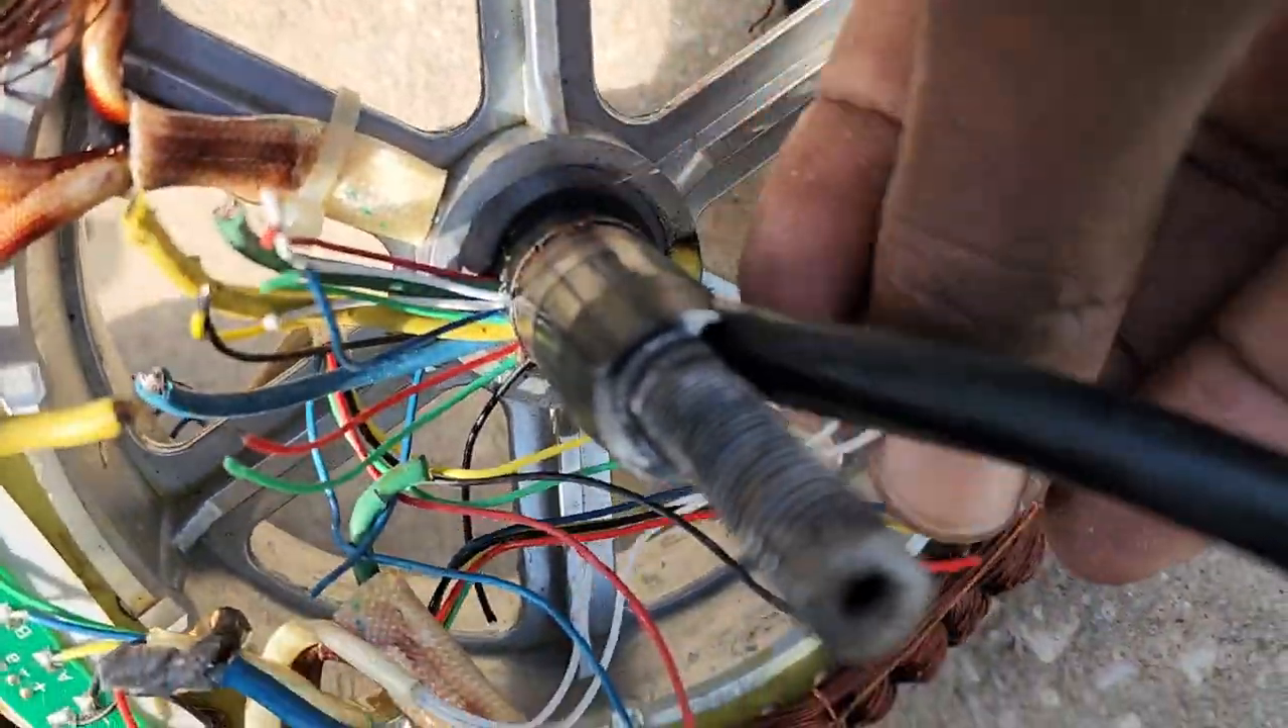We already got the motor cable through the uh axle.